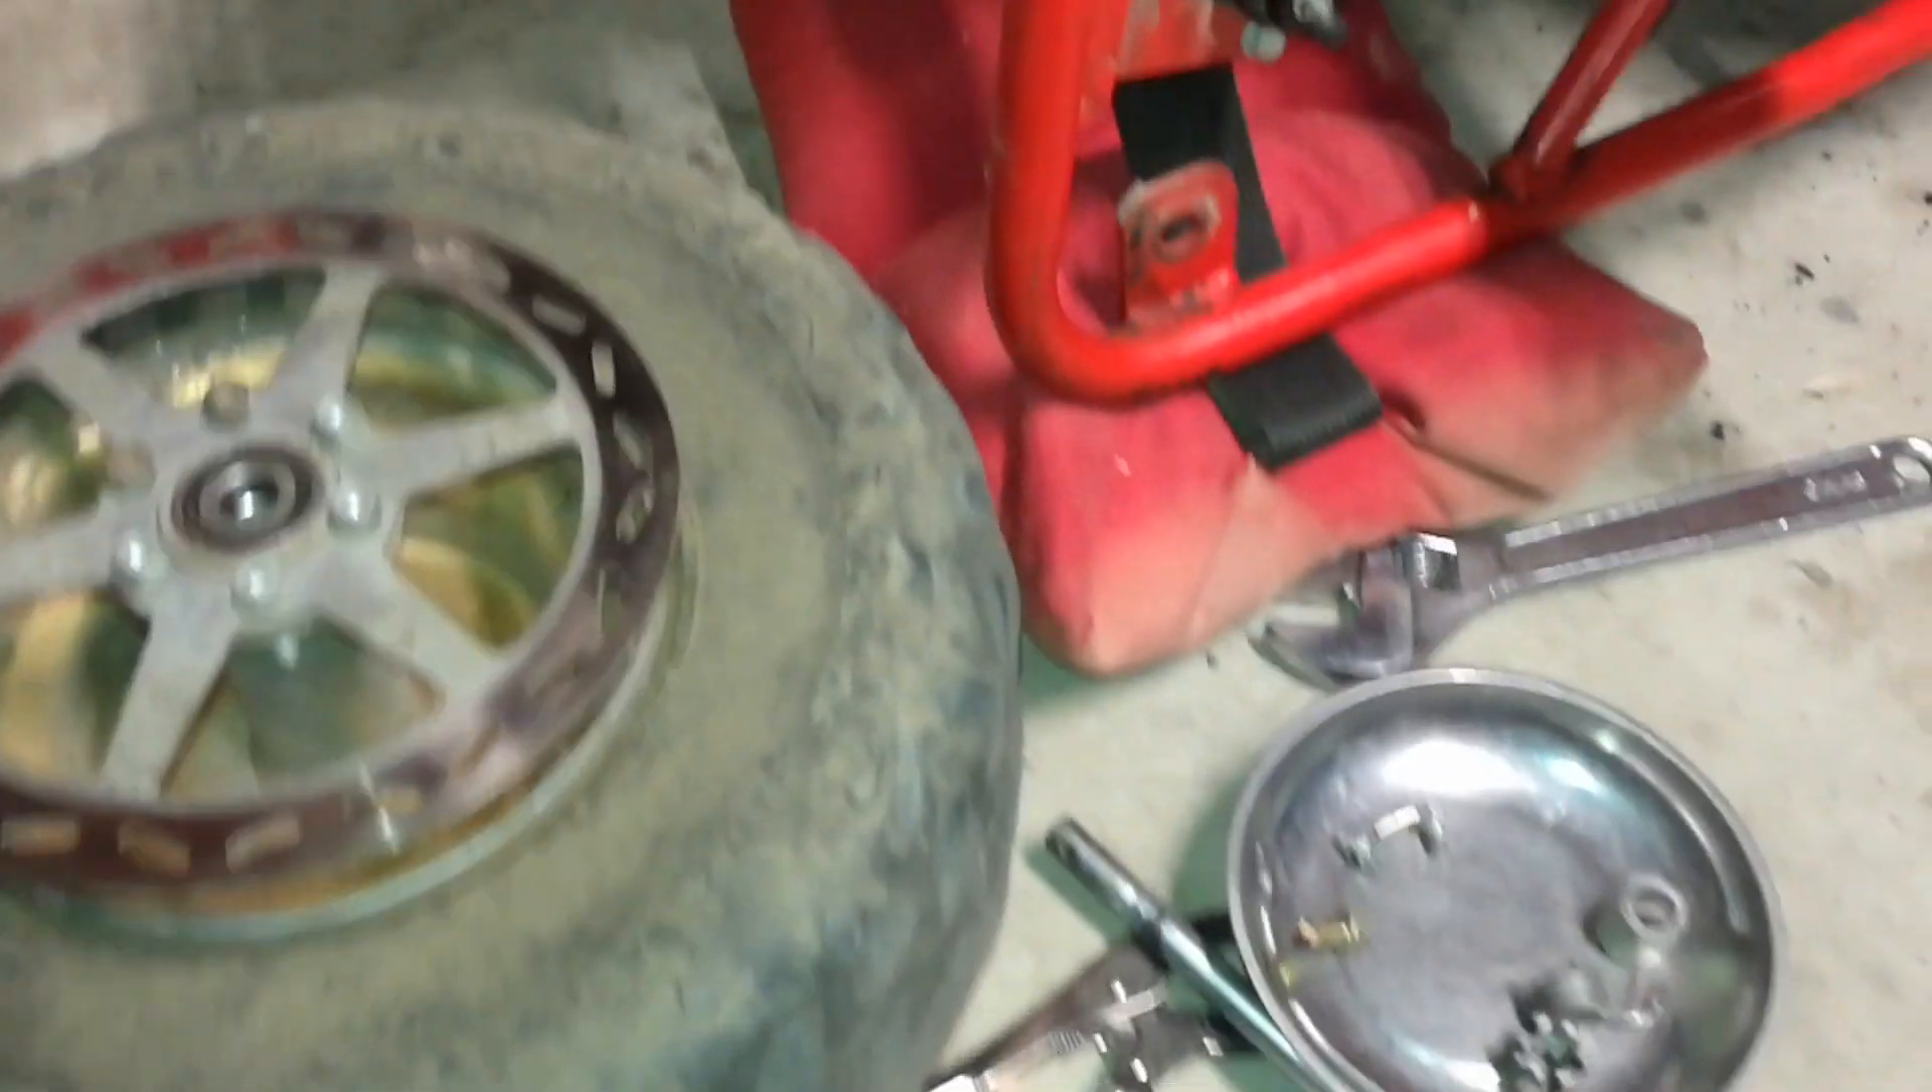Alrighty, so I just got the wheel off.